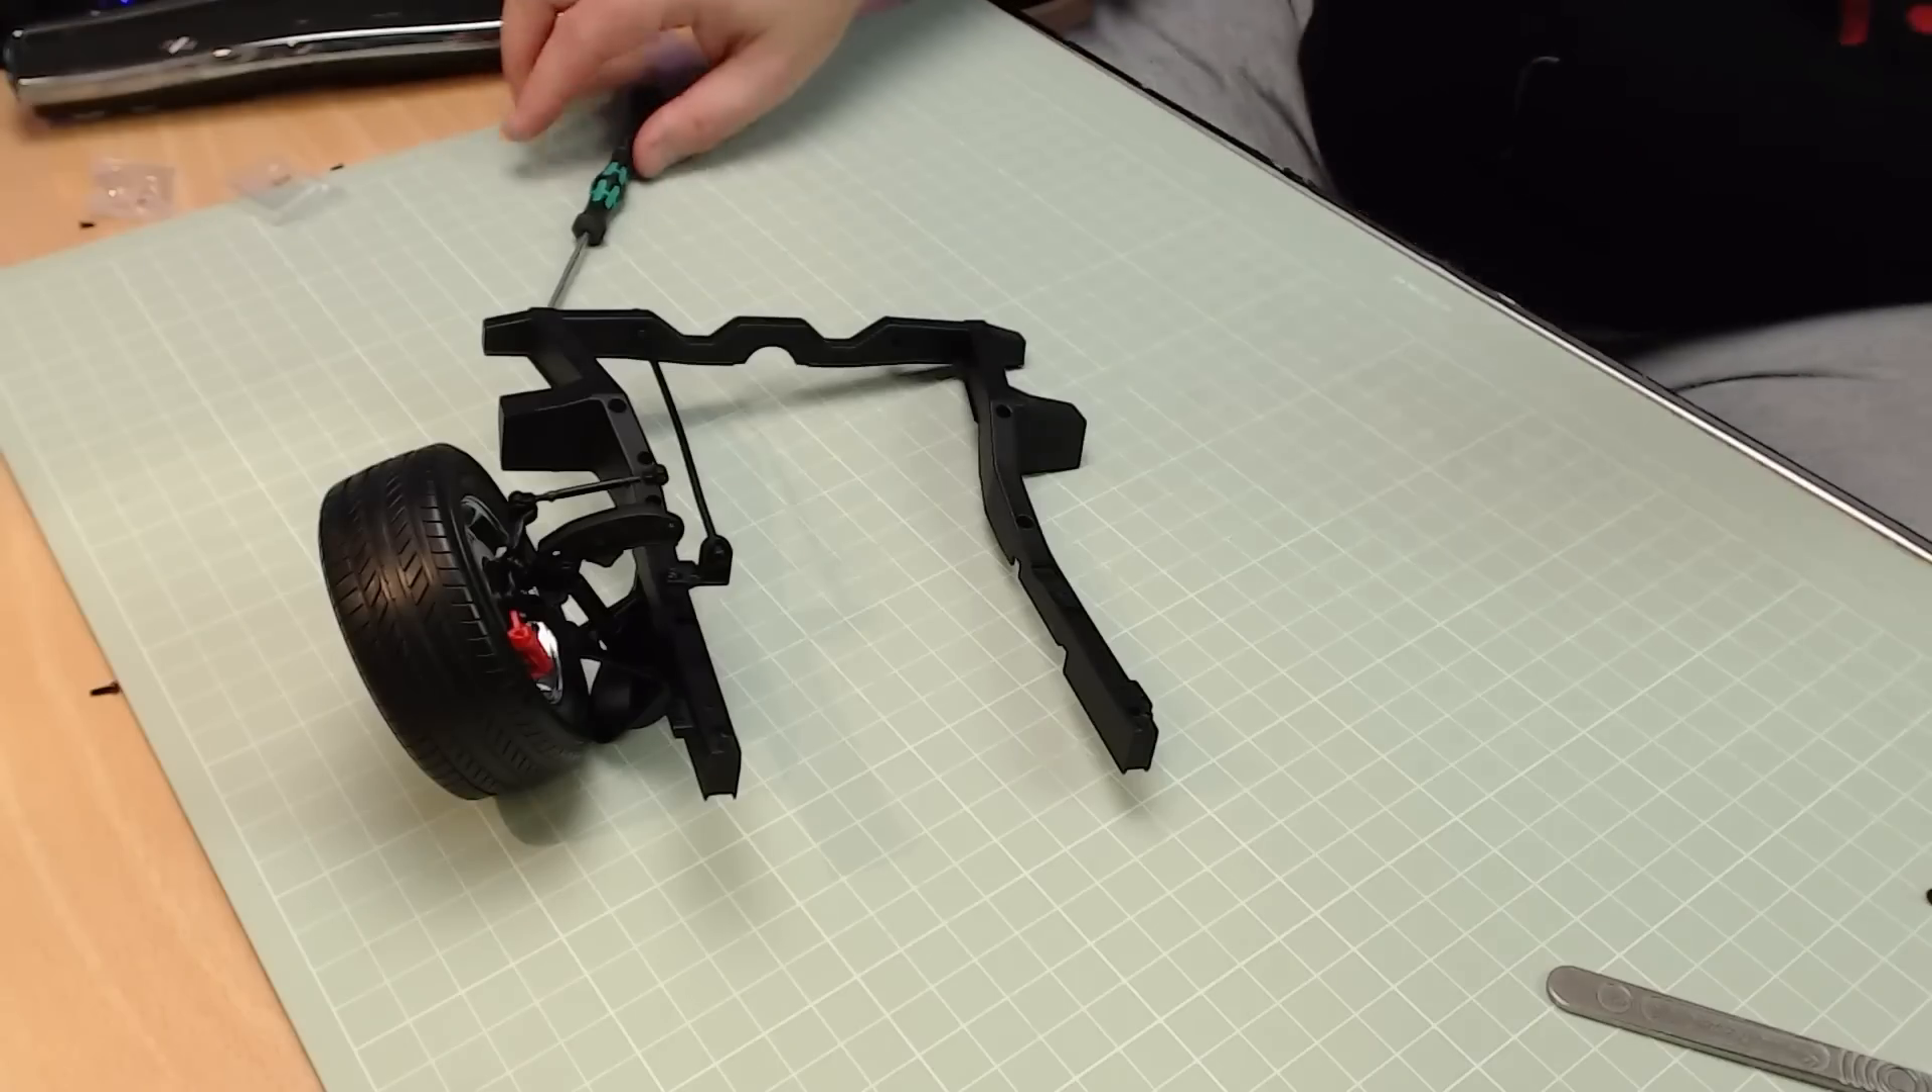But as you can see the wheel is now on the vehicle.